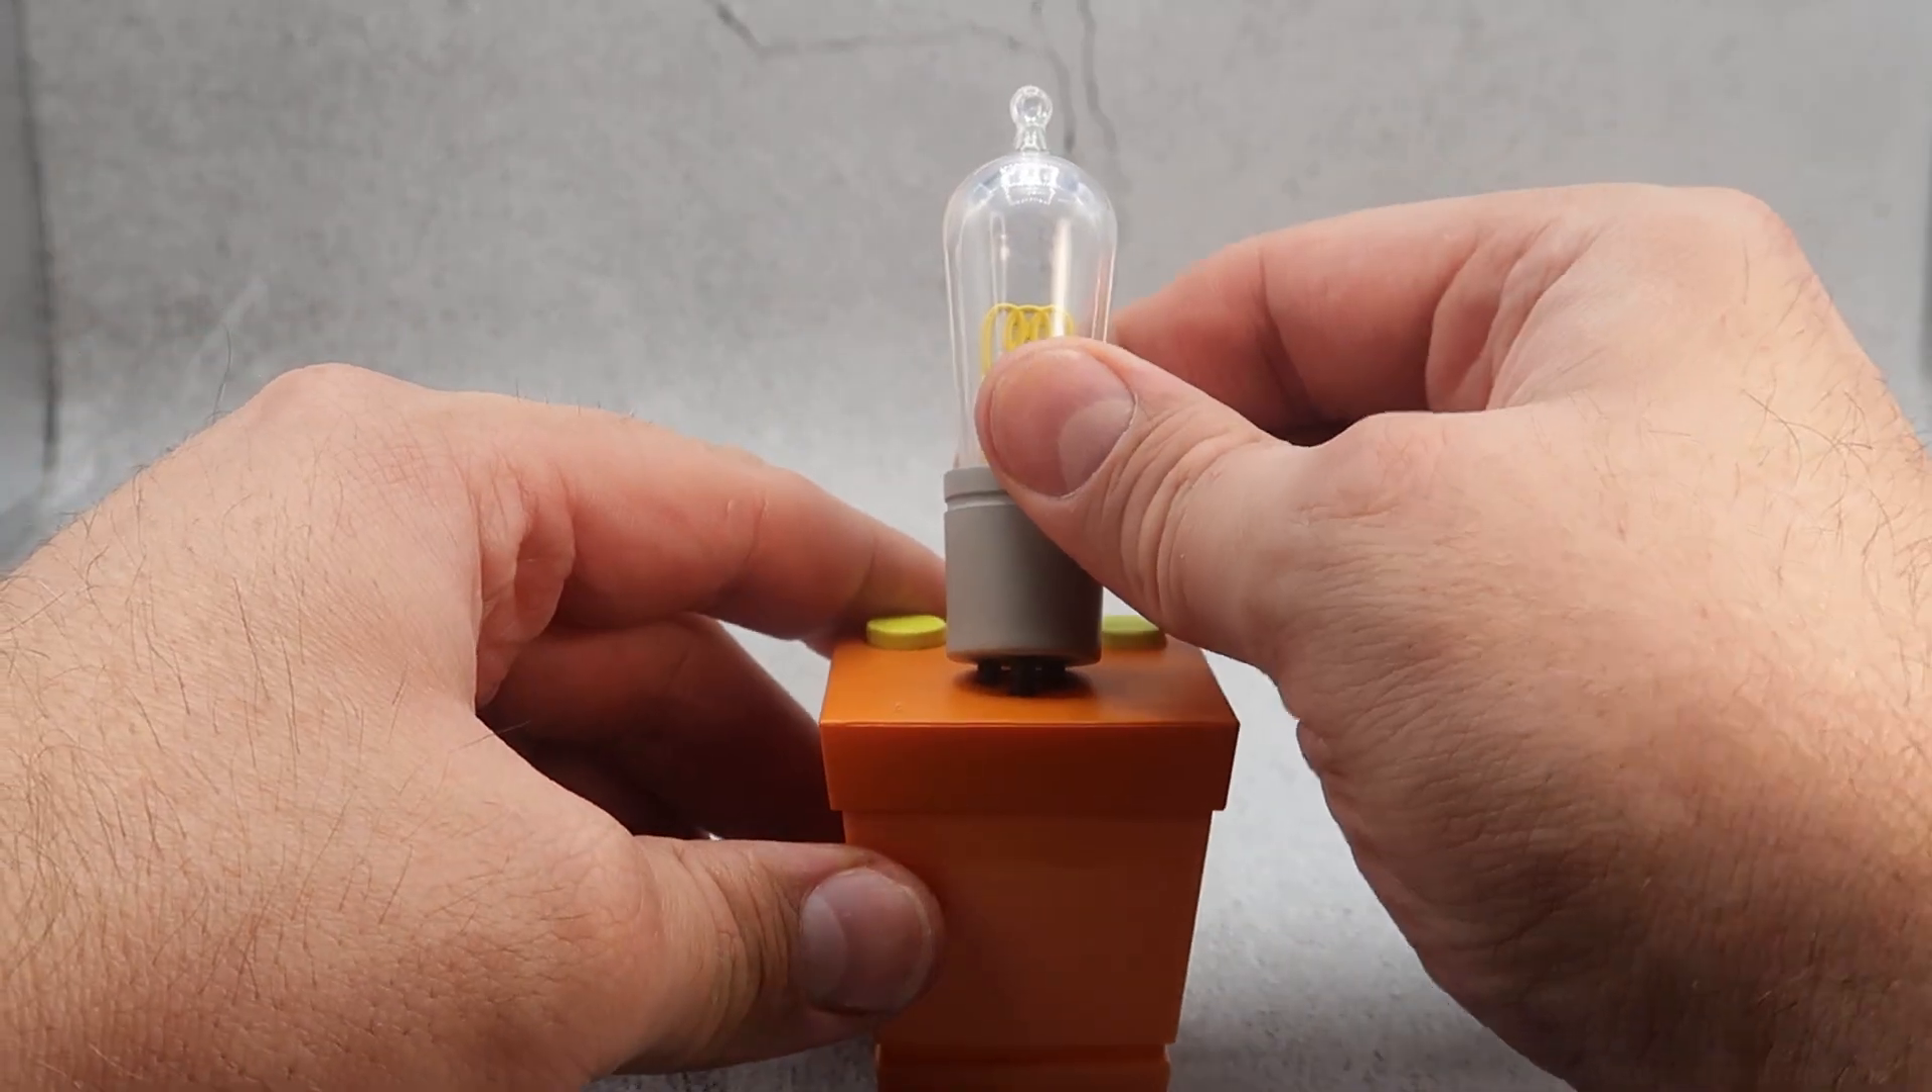It's not actually Plugged in all the way.